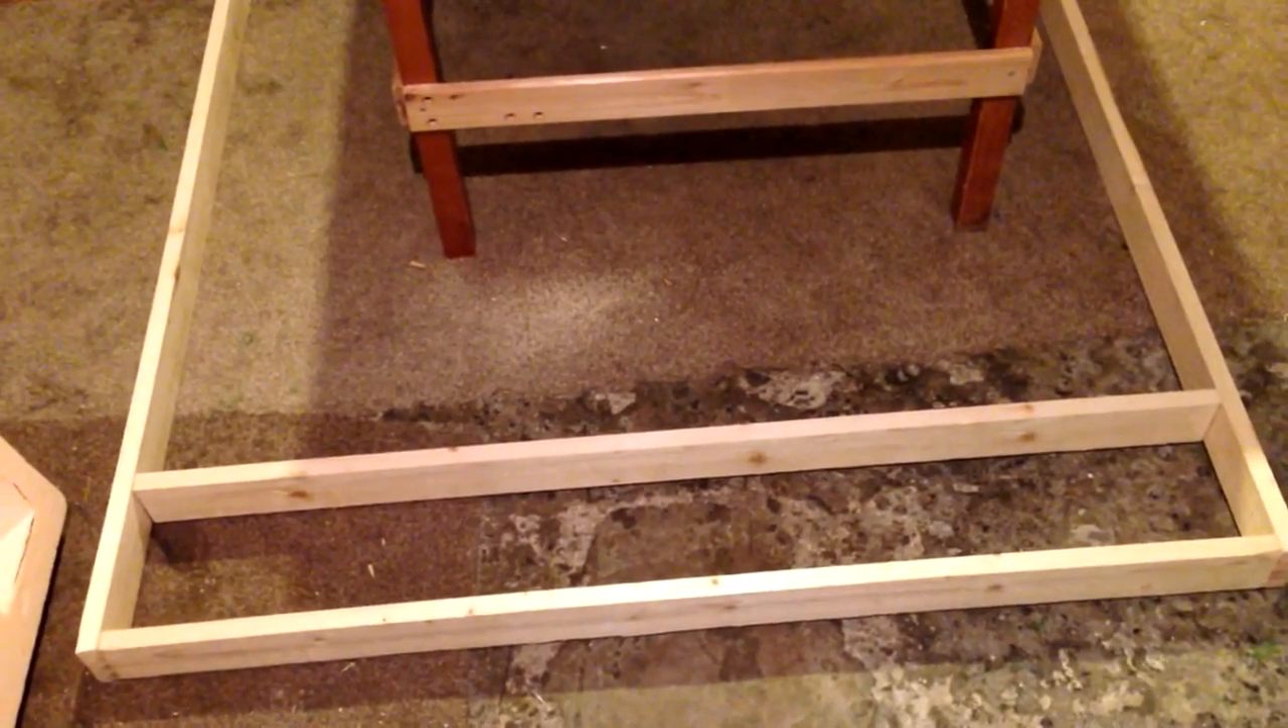So I've built the basic frame now this is the the external framework to the table.